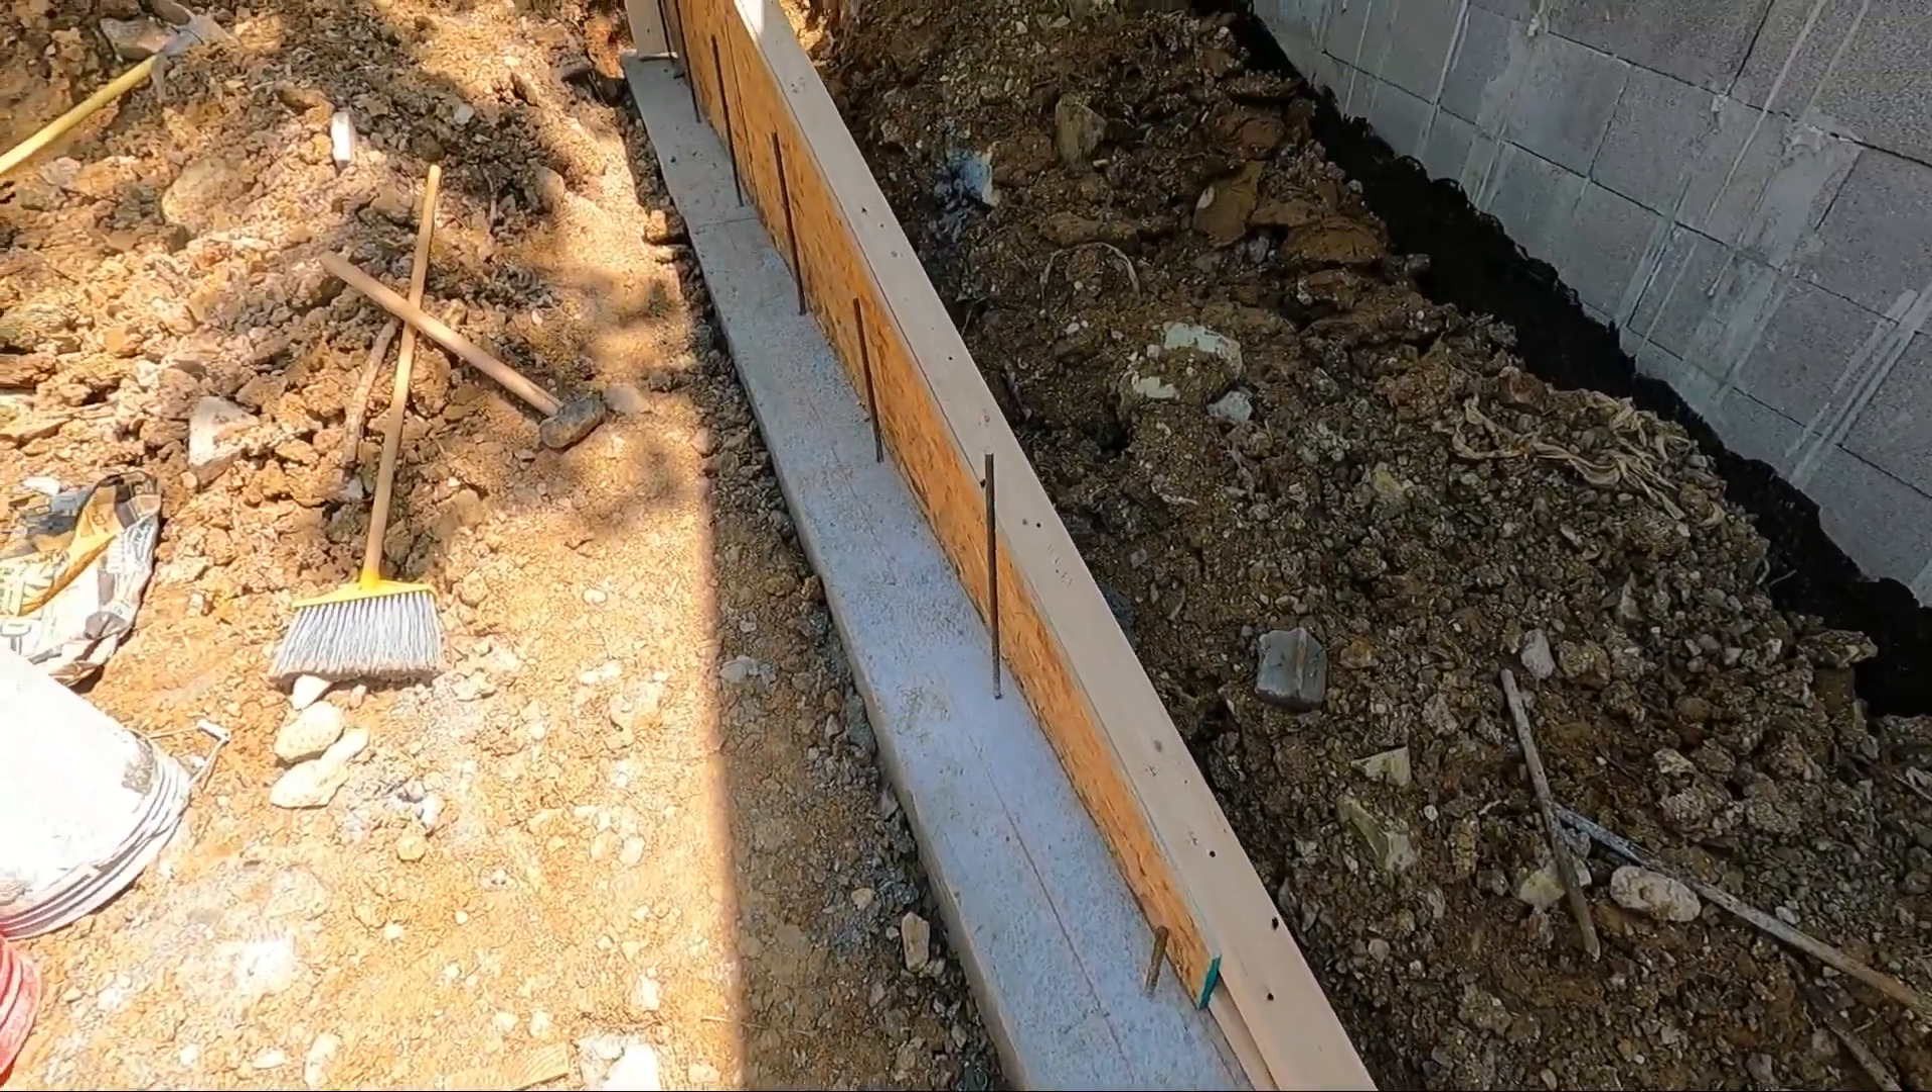I've got the back side of the form in place, built in place.